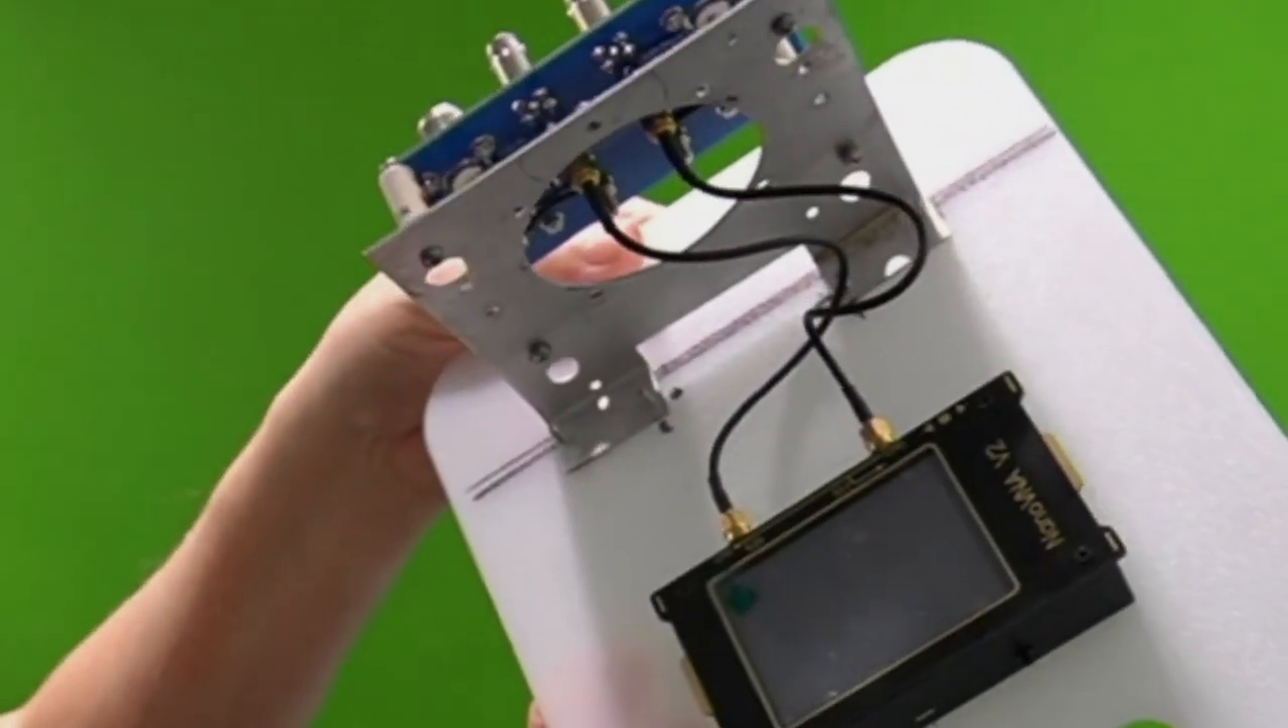So I attached the circuit board to an old metal bracket I had, which was part of a HAM-M rotator control box.